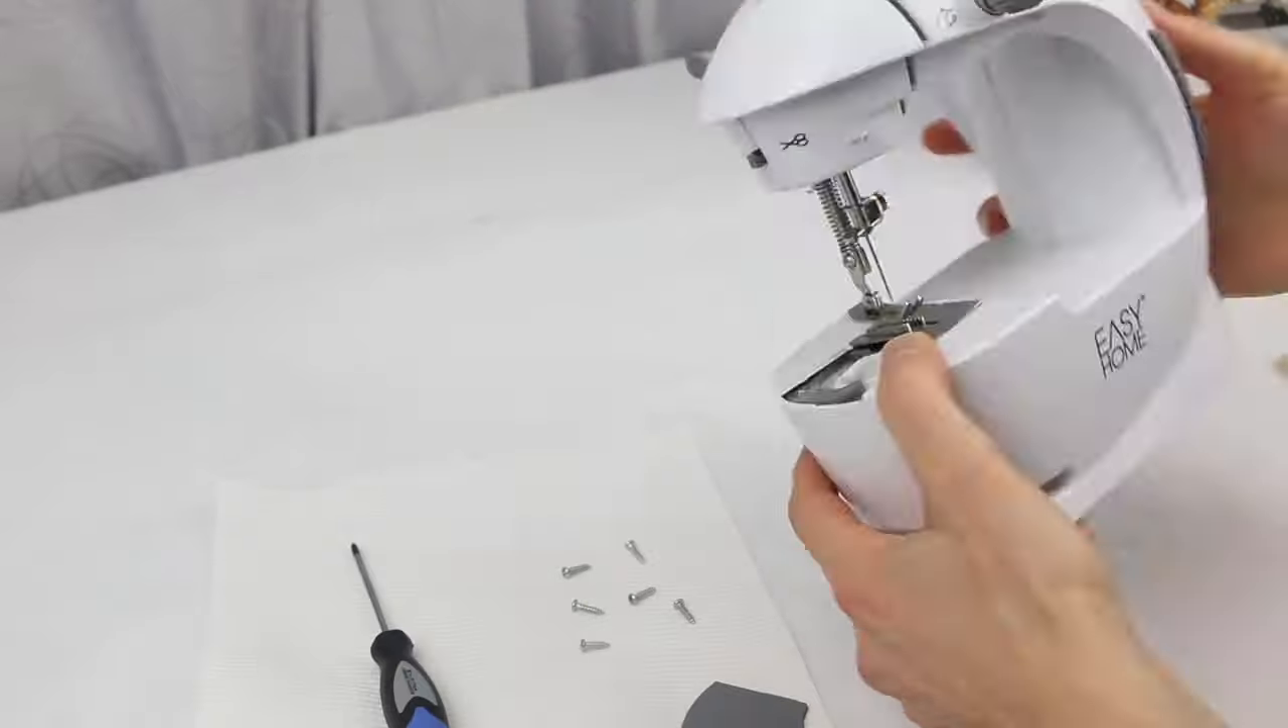Okay so I've removed the six screws.